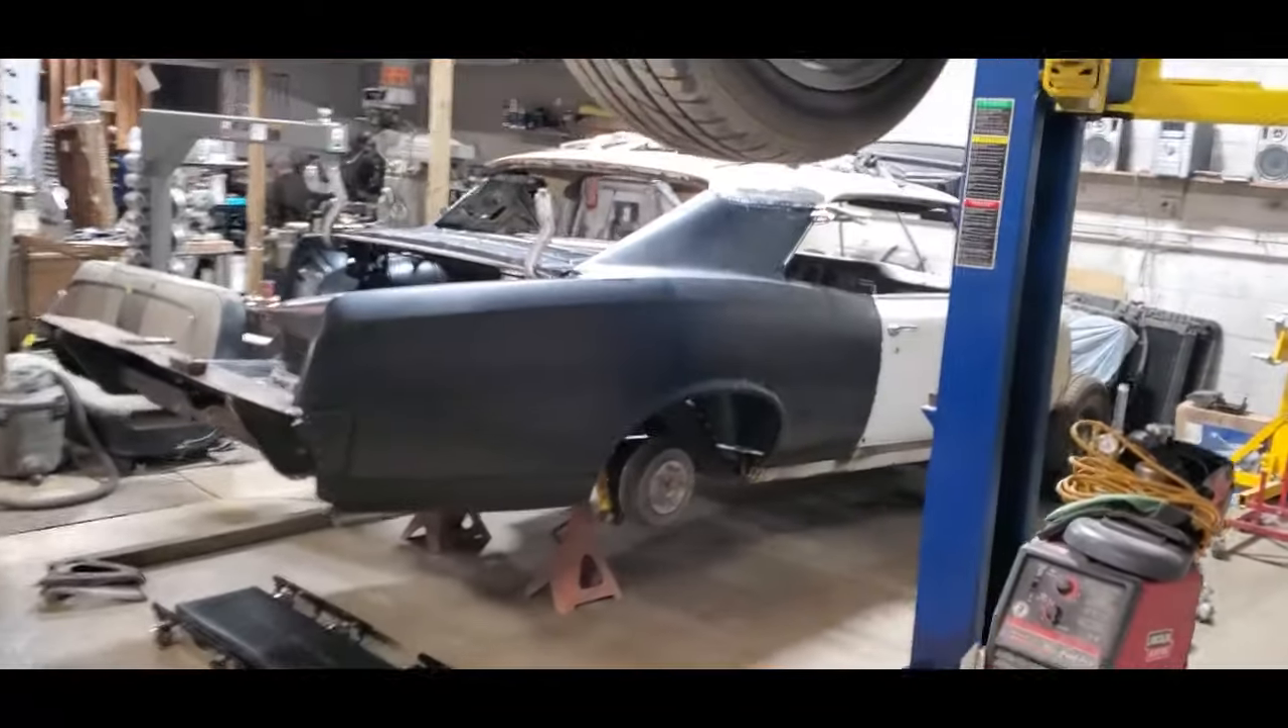The right side quarter panel is fitted, hopefully for the last time.